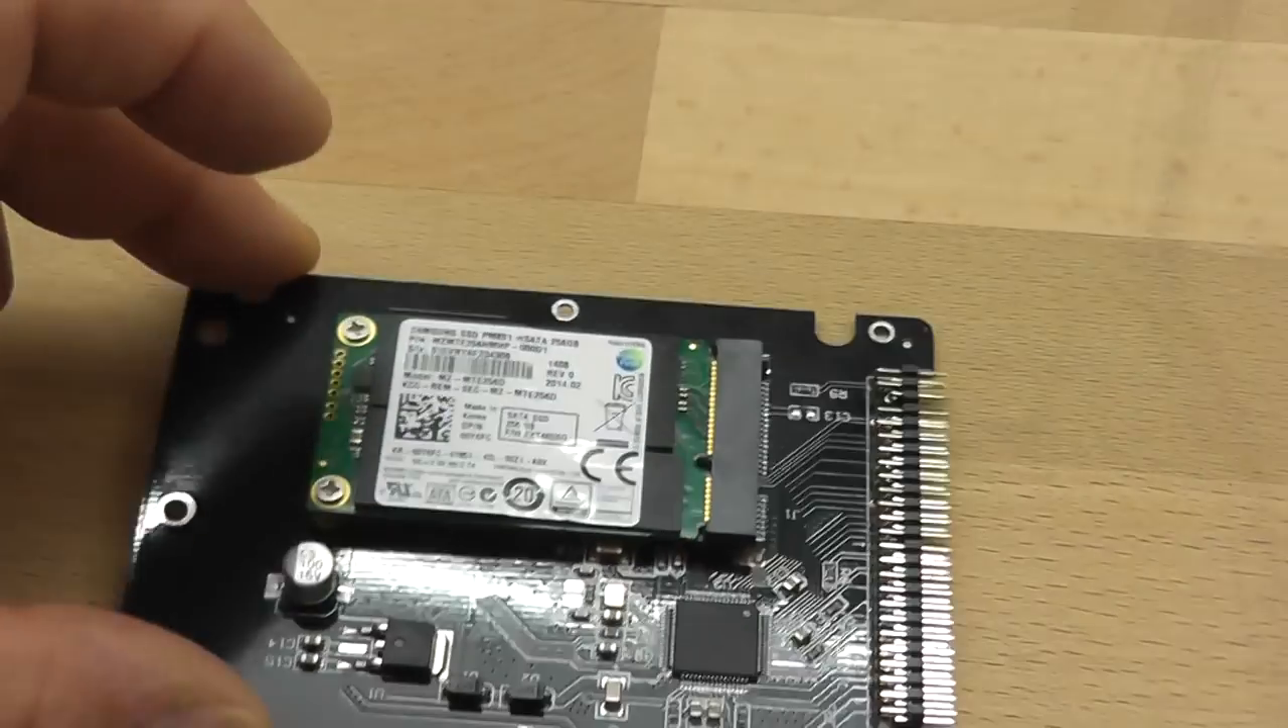Und dann ist hier die SSD erstmal drin.